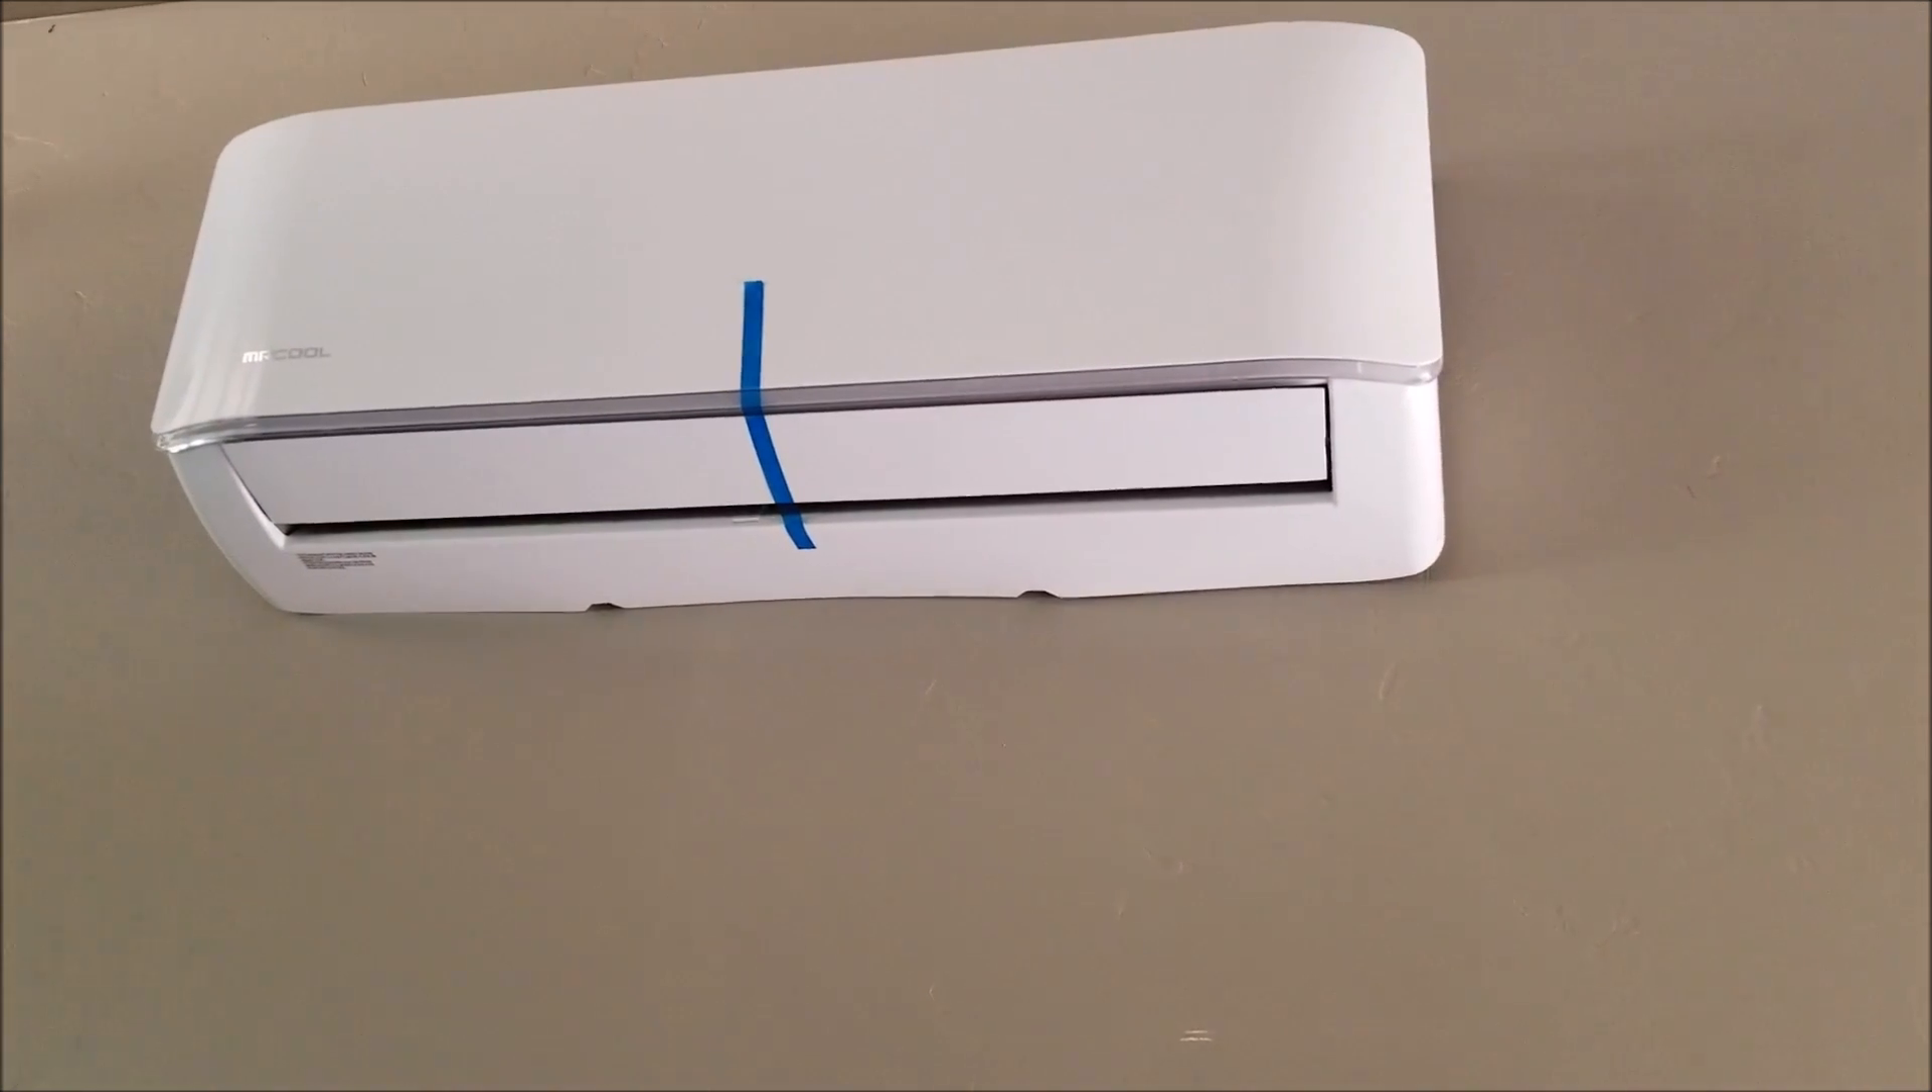So I finally got the inside unit mounted and it's not really heavy.